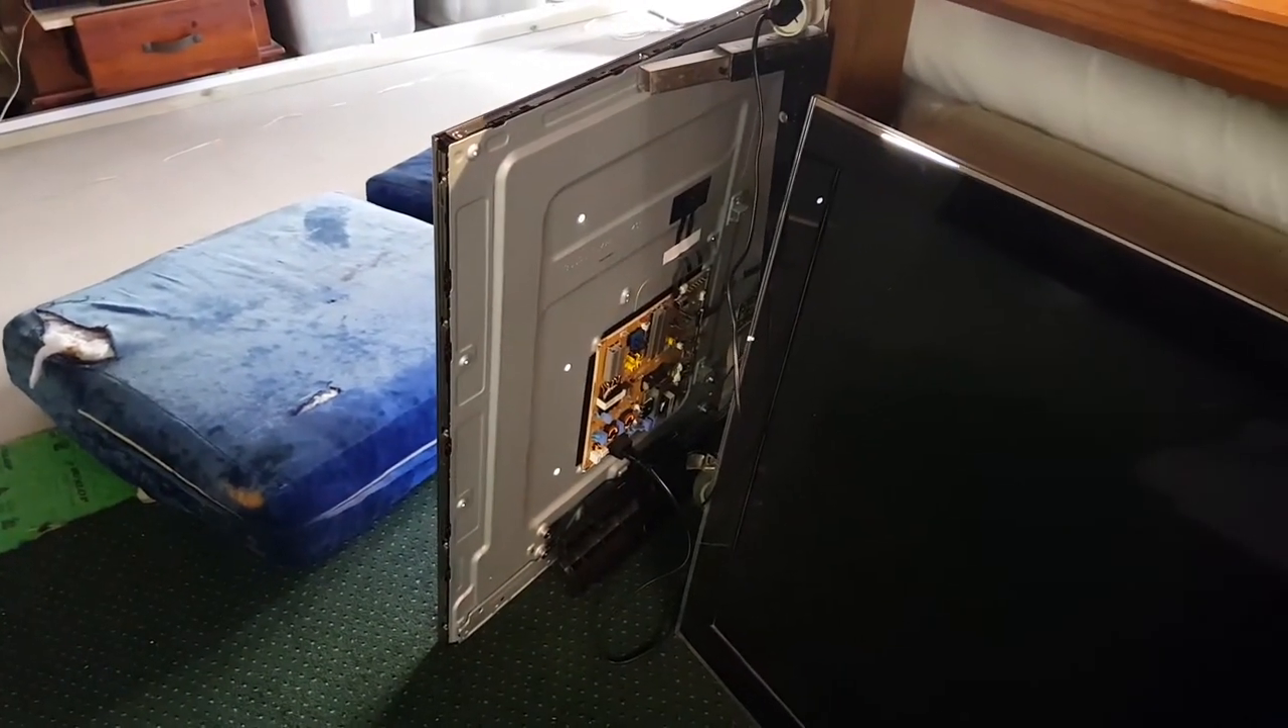But um I haven't even put the back of the TV on.